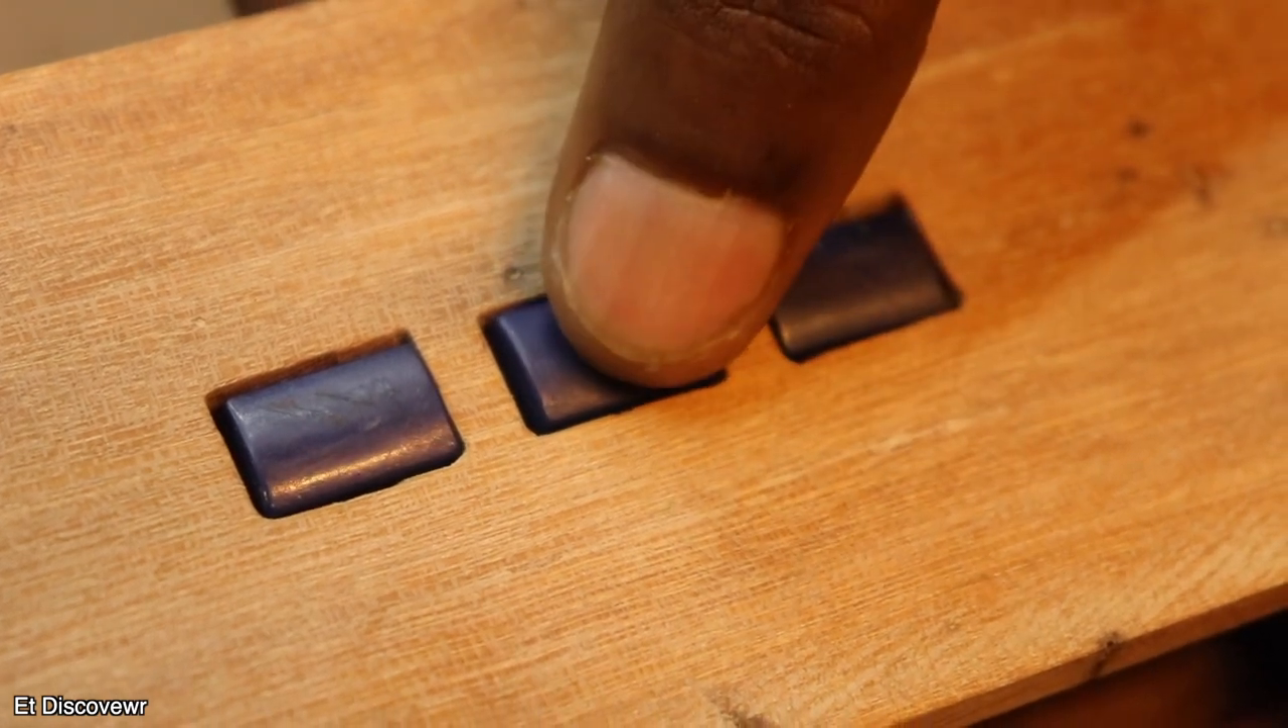The switcher fit properly with this wooden box.